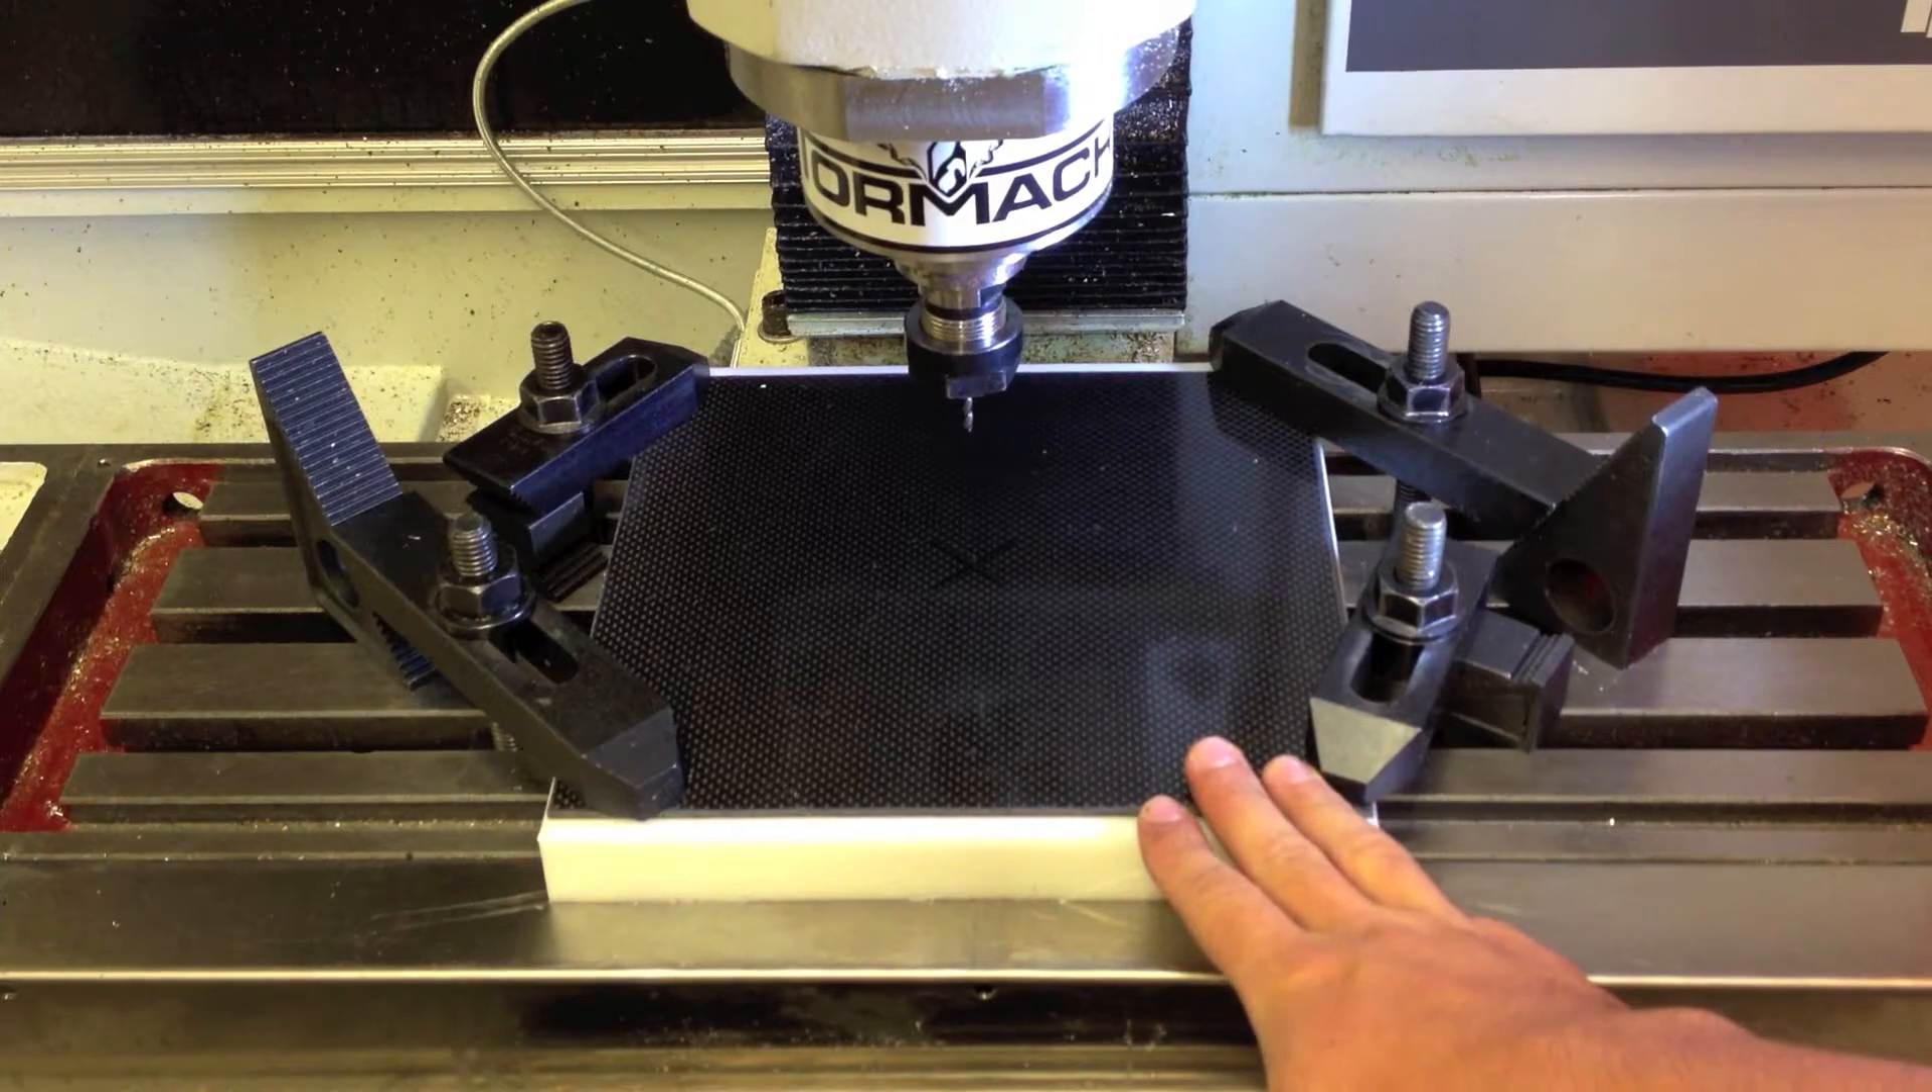I have the carbon fiber all clamped in the mill now.